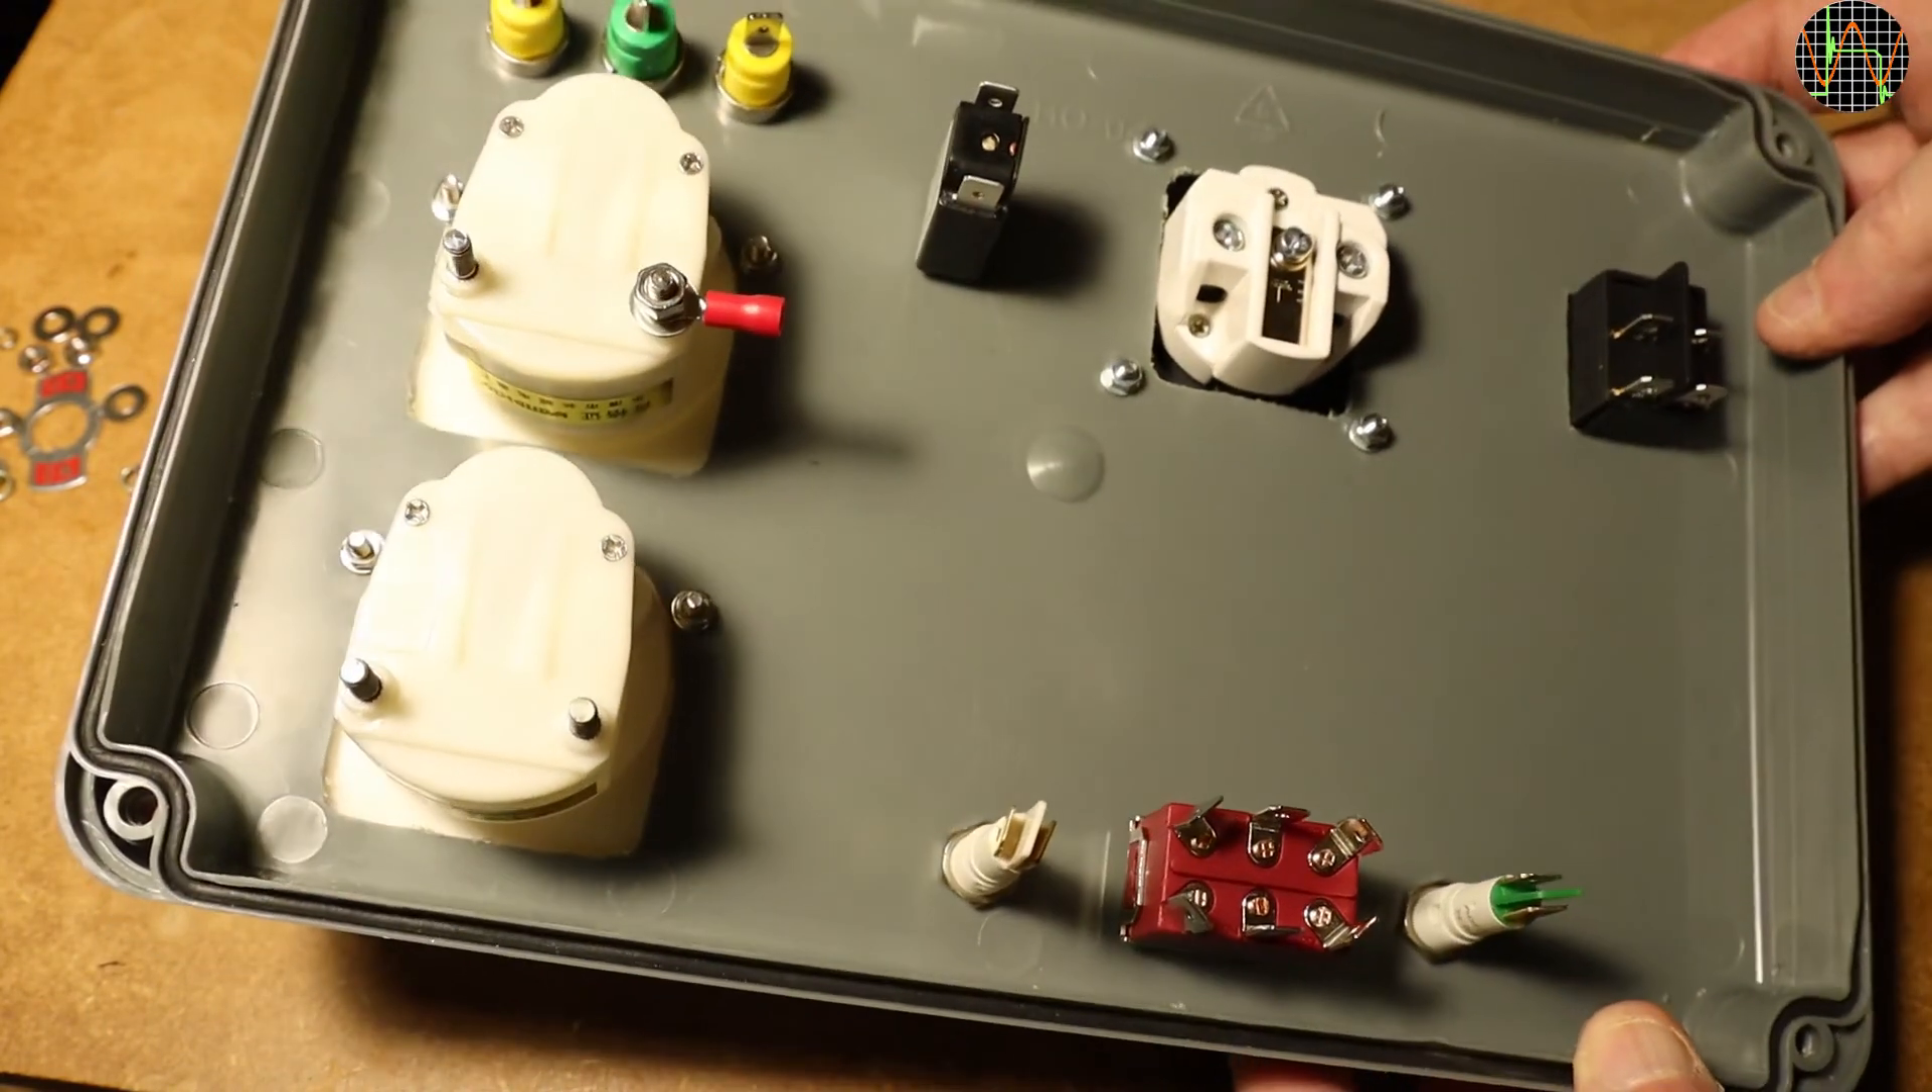The components are in and what is left is to wire them up.